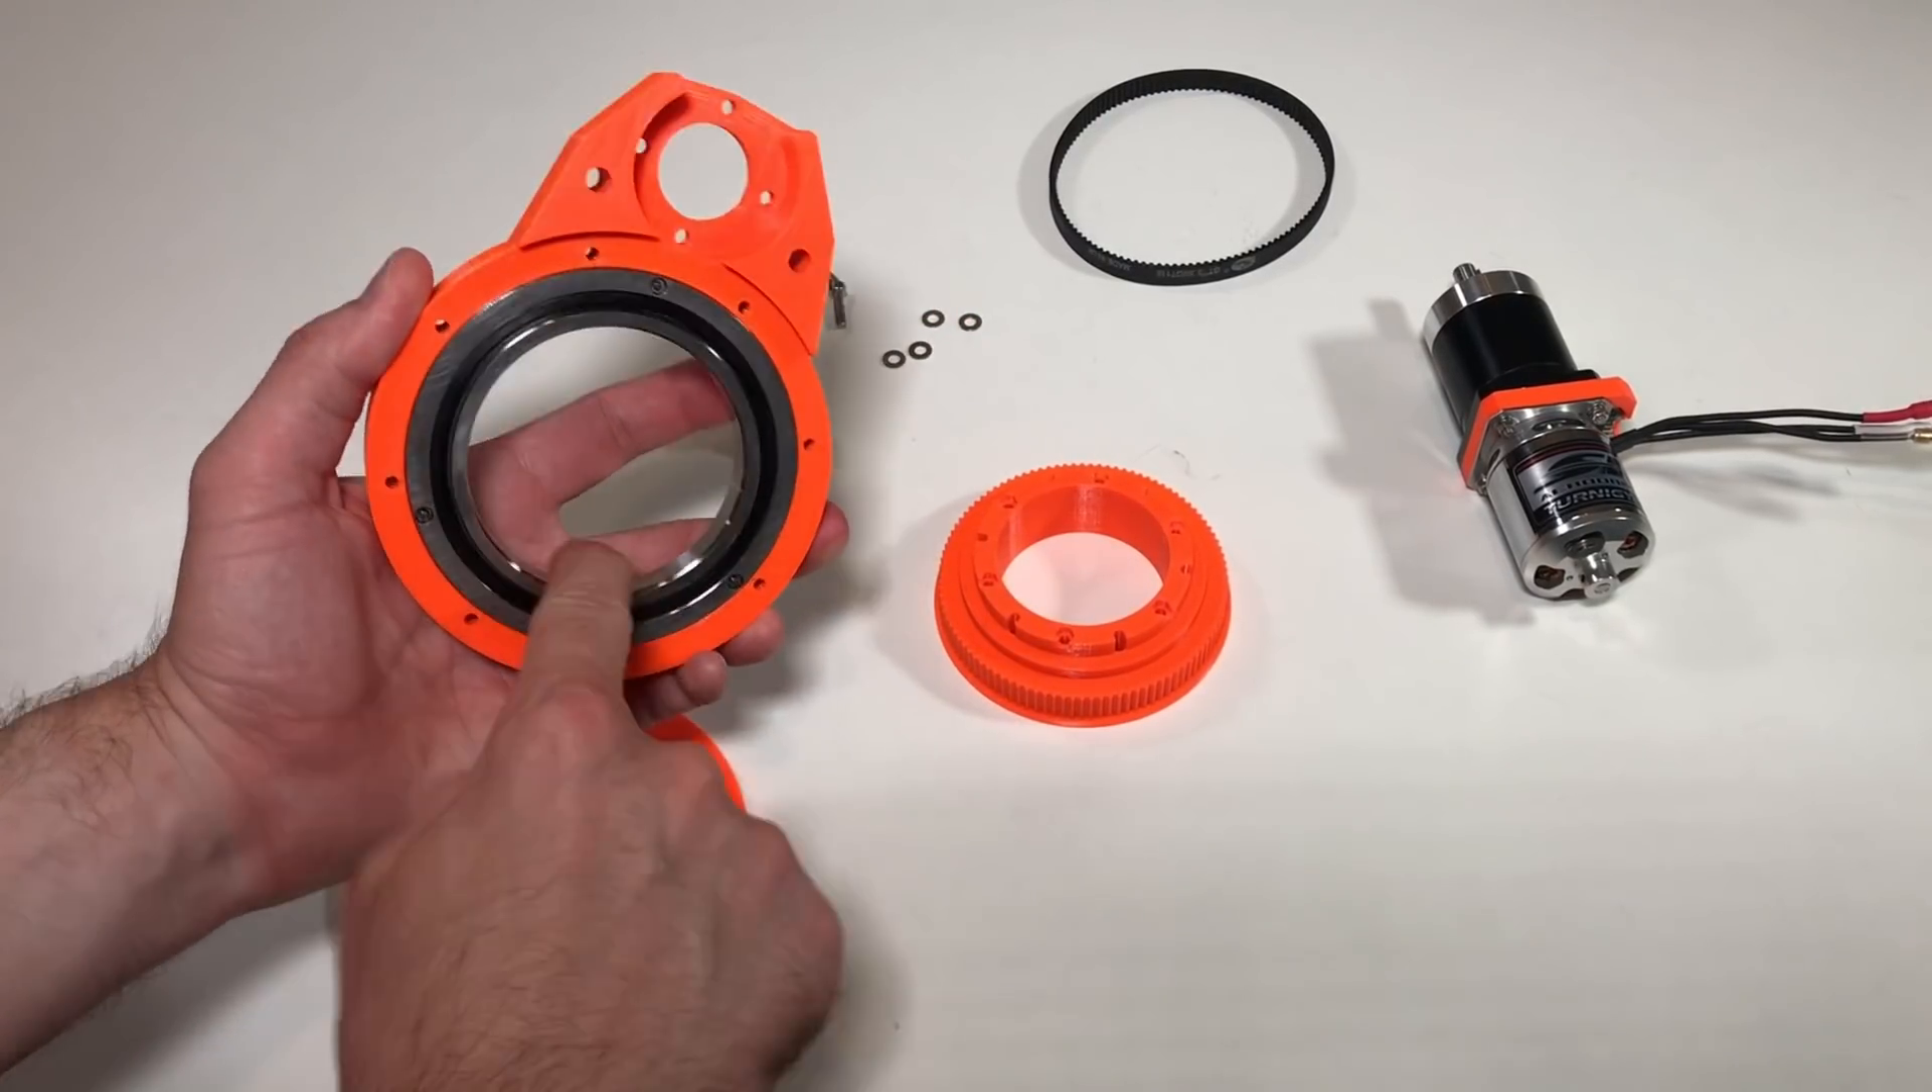And here I already put a slew bearing.